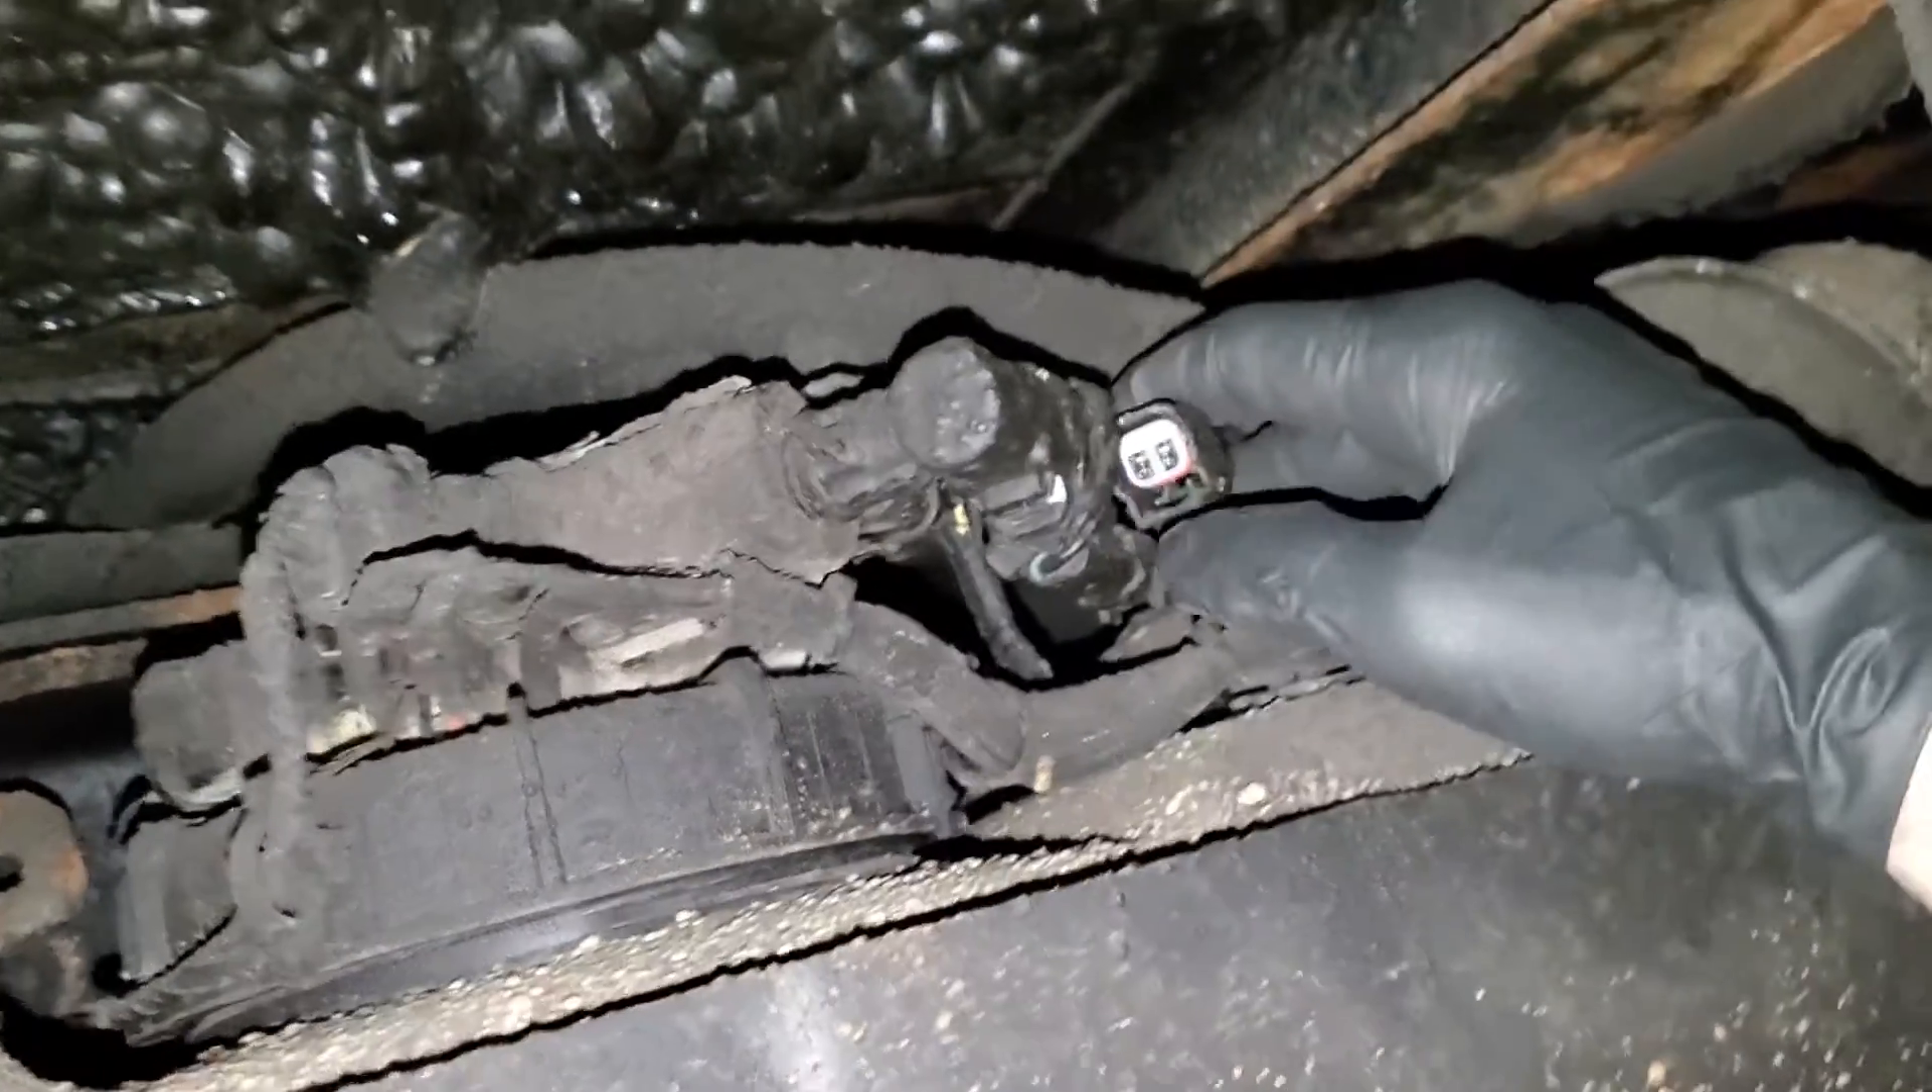This is our electrical connector i've already disconnected it for you guys.